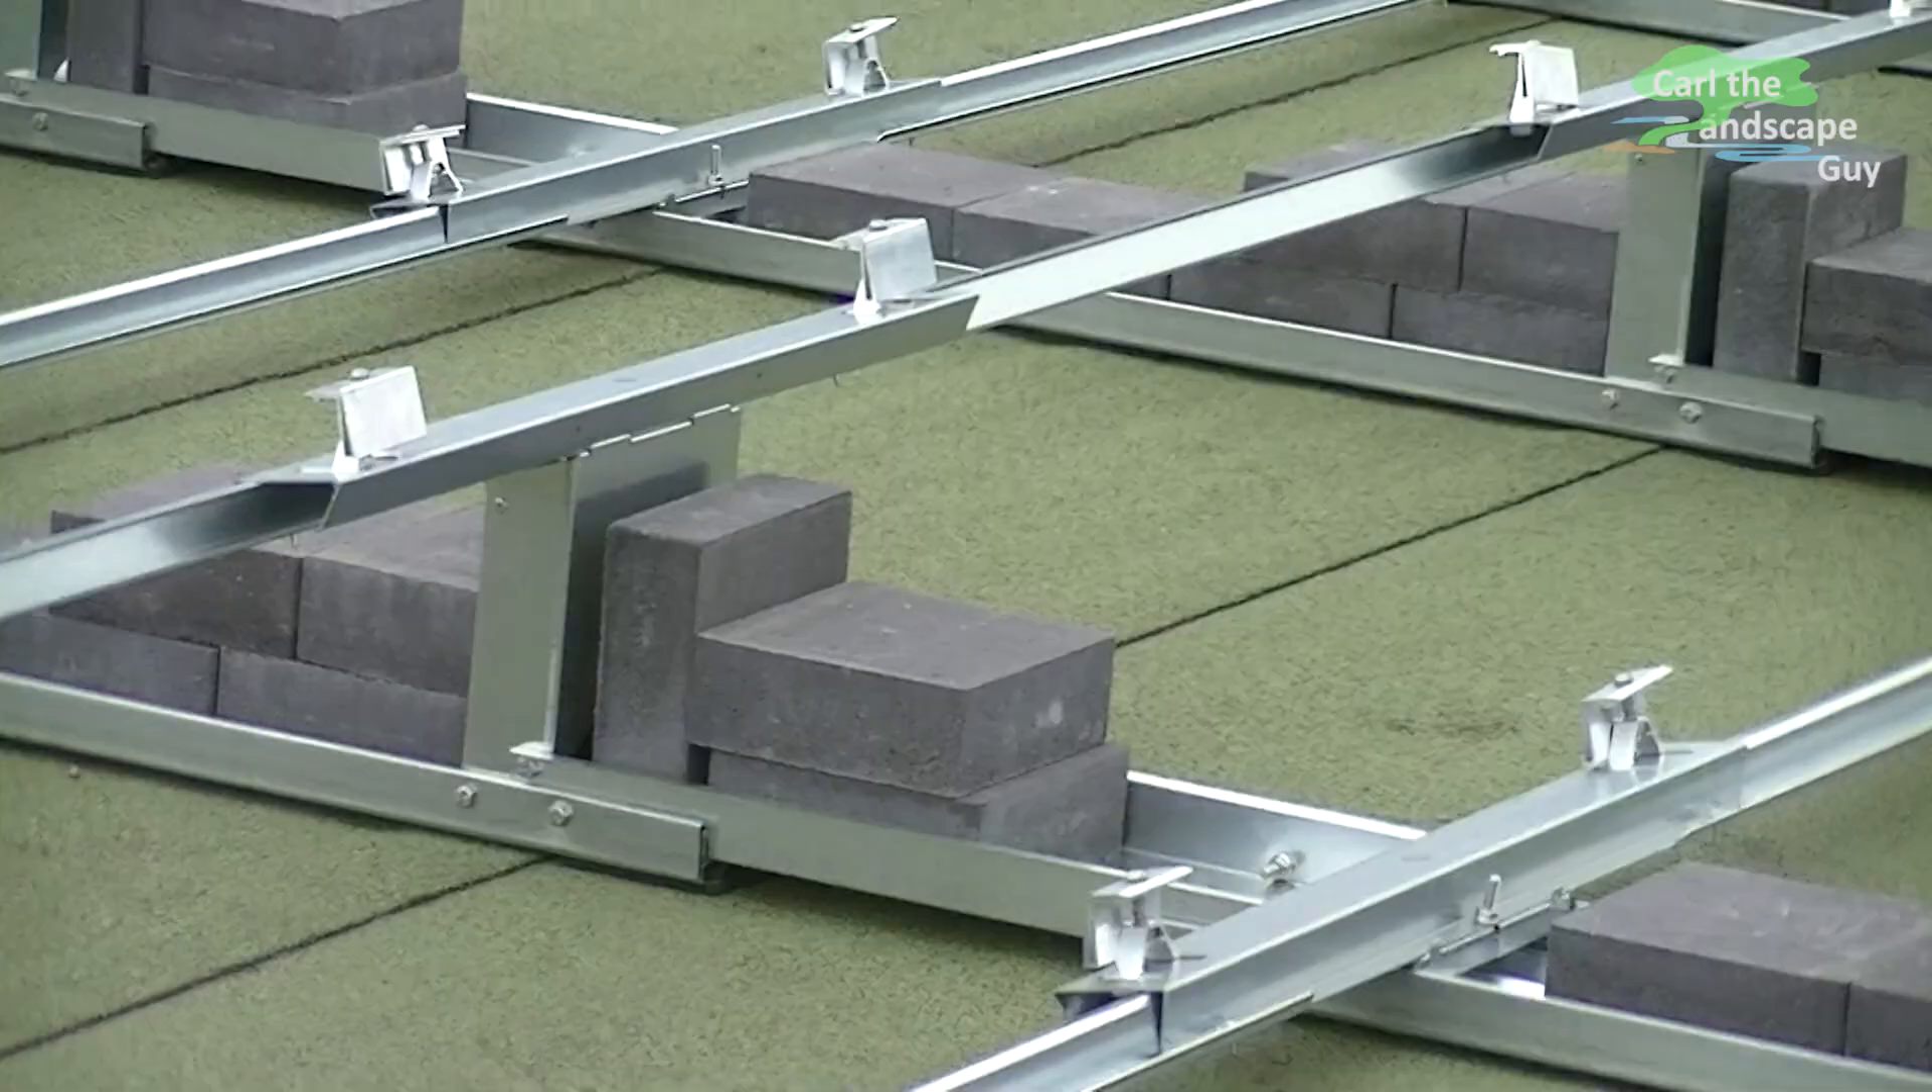Now all weights are applied and the solar panels can be mounted.